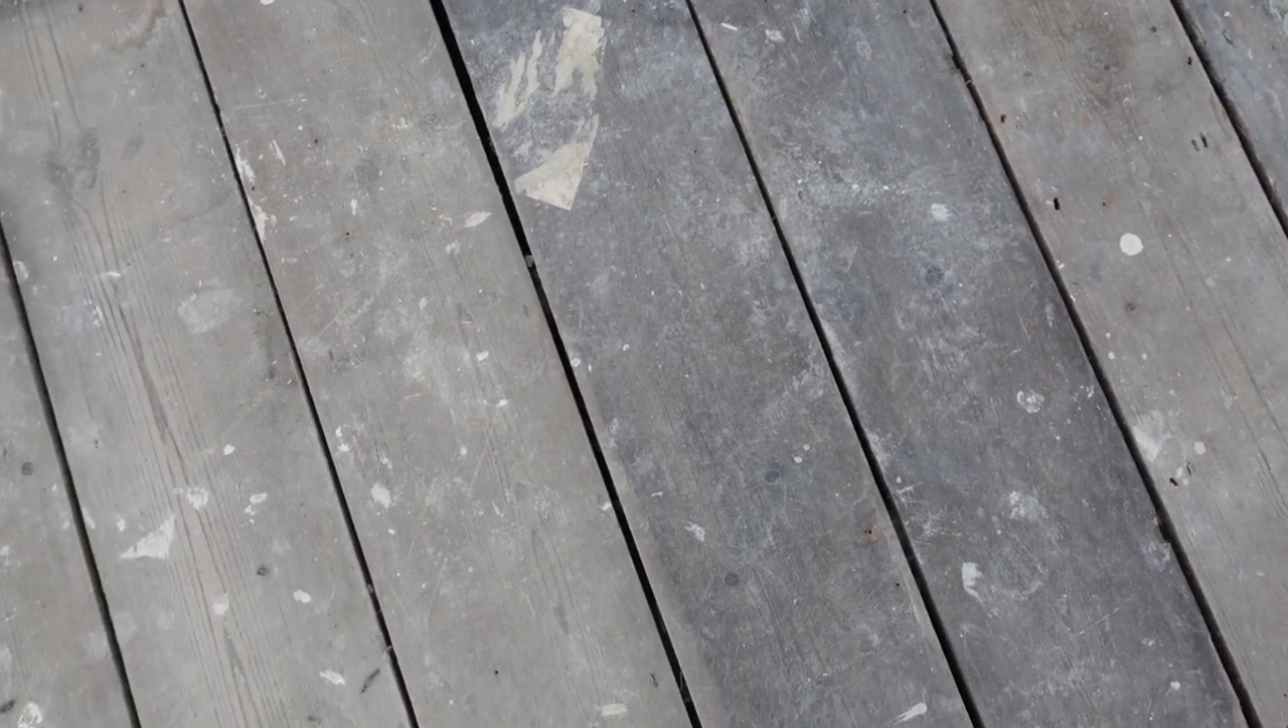The only problem is there's quite big gaps in the floorboards.